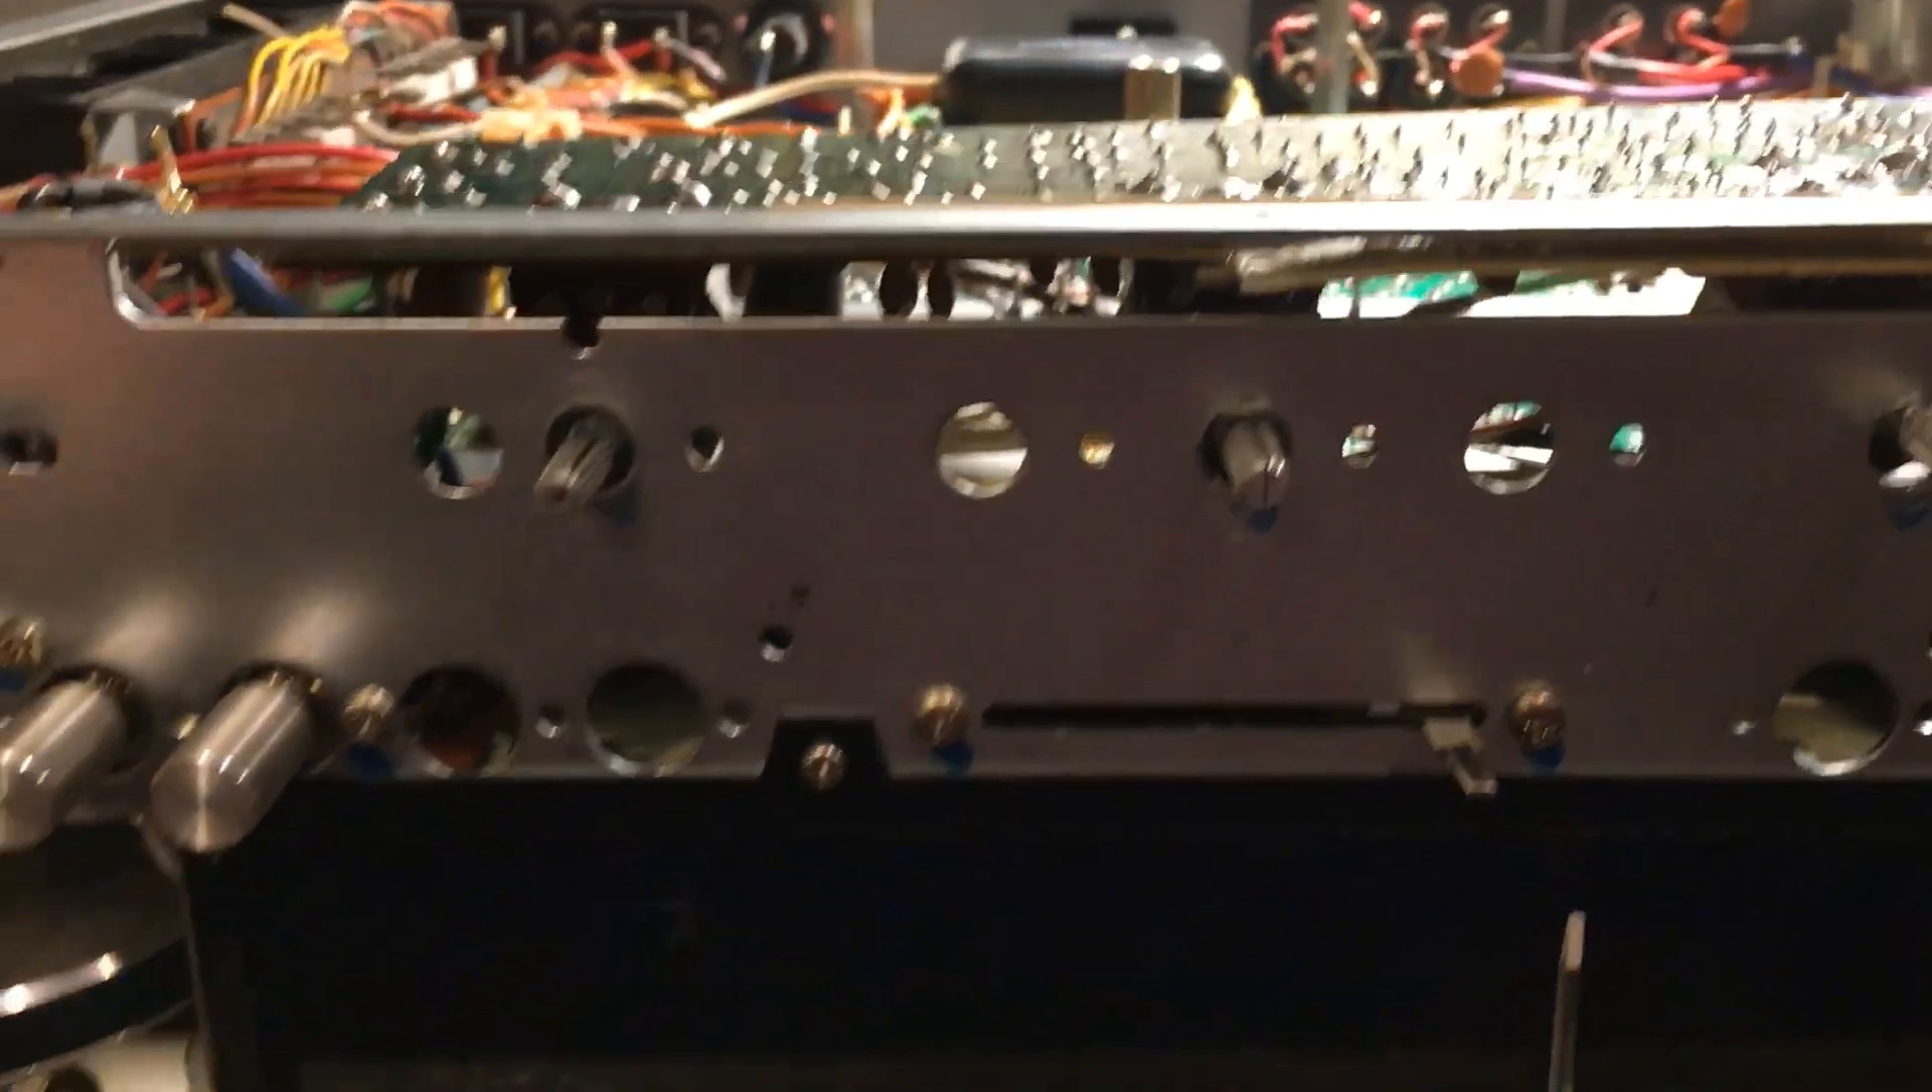I already took out the front panel.